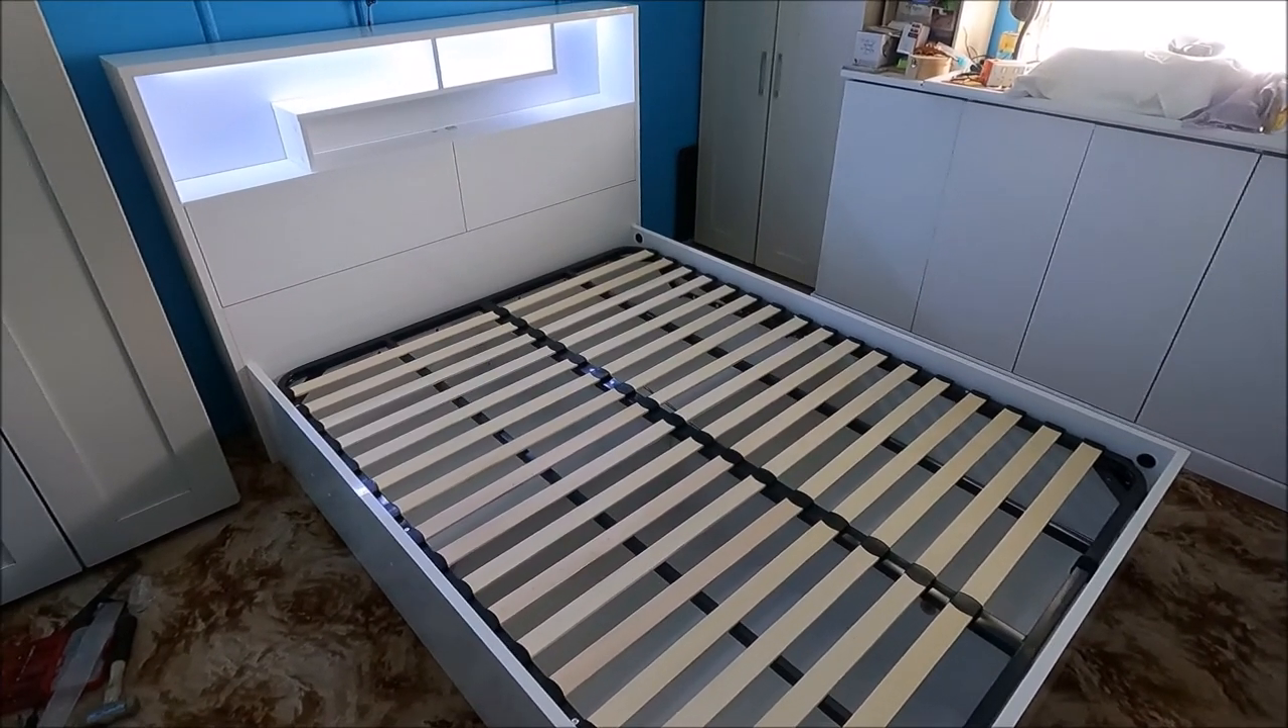So this is our new bed base all together all put together.